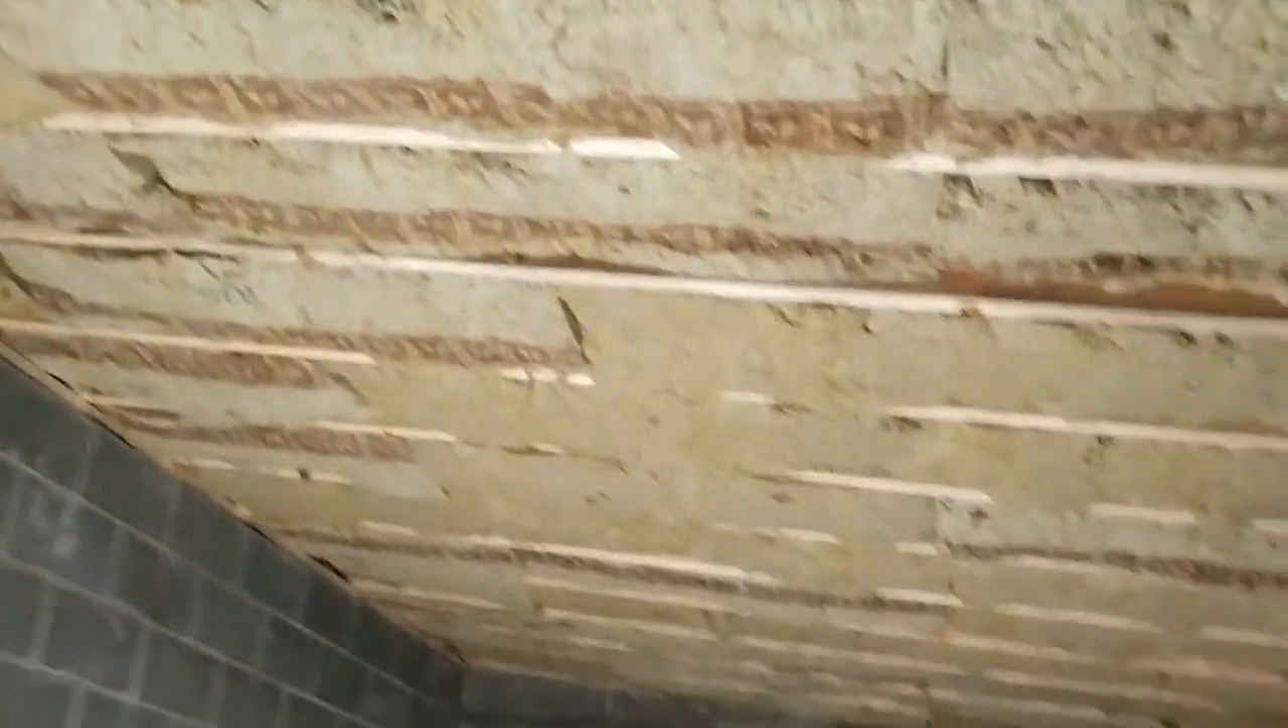We pretty much have all the insulation up. Now we just got to do the vapor barrier.